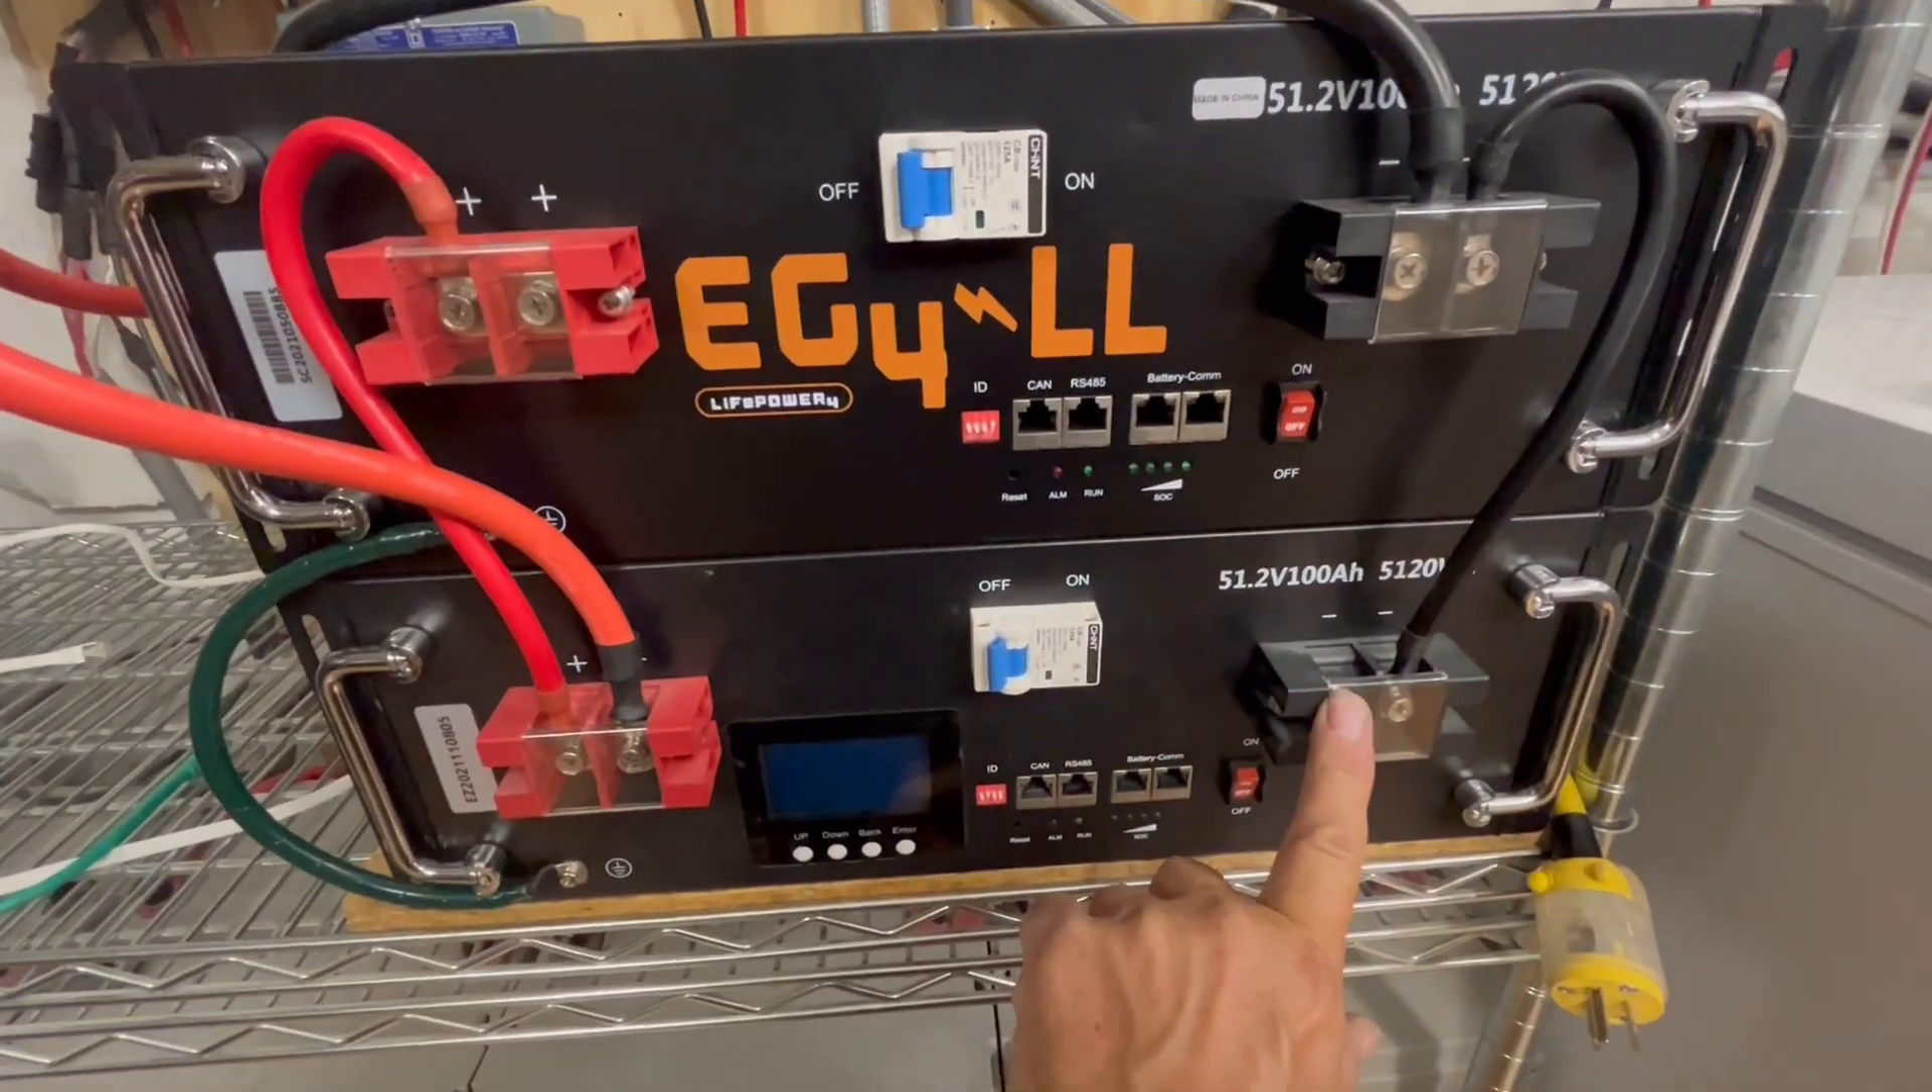So we have the positive connected on the bottom battery and we have the negative connected on the top battery.